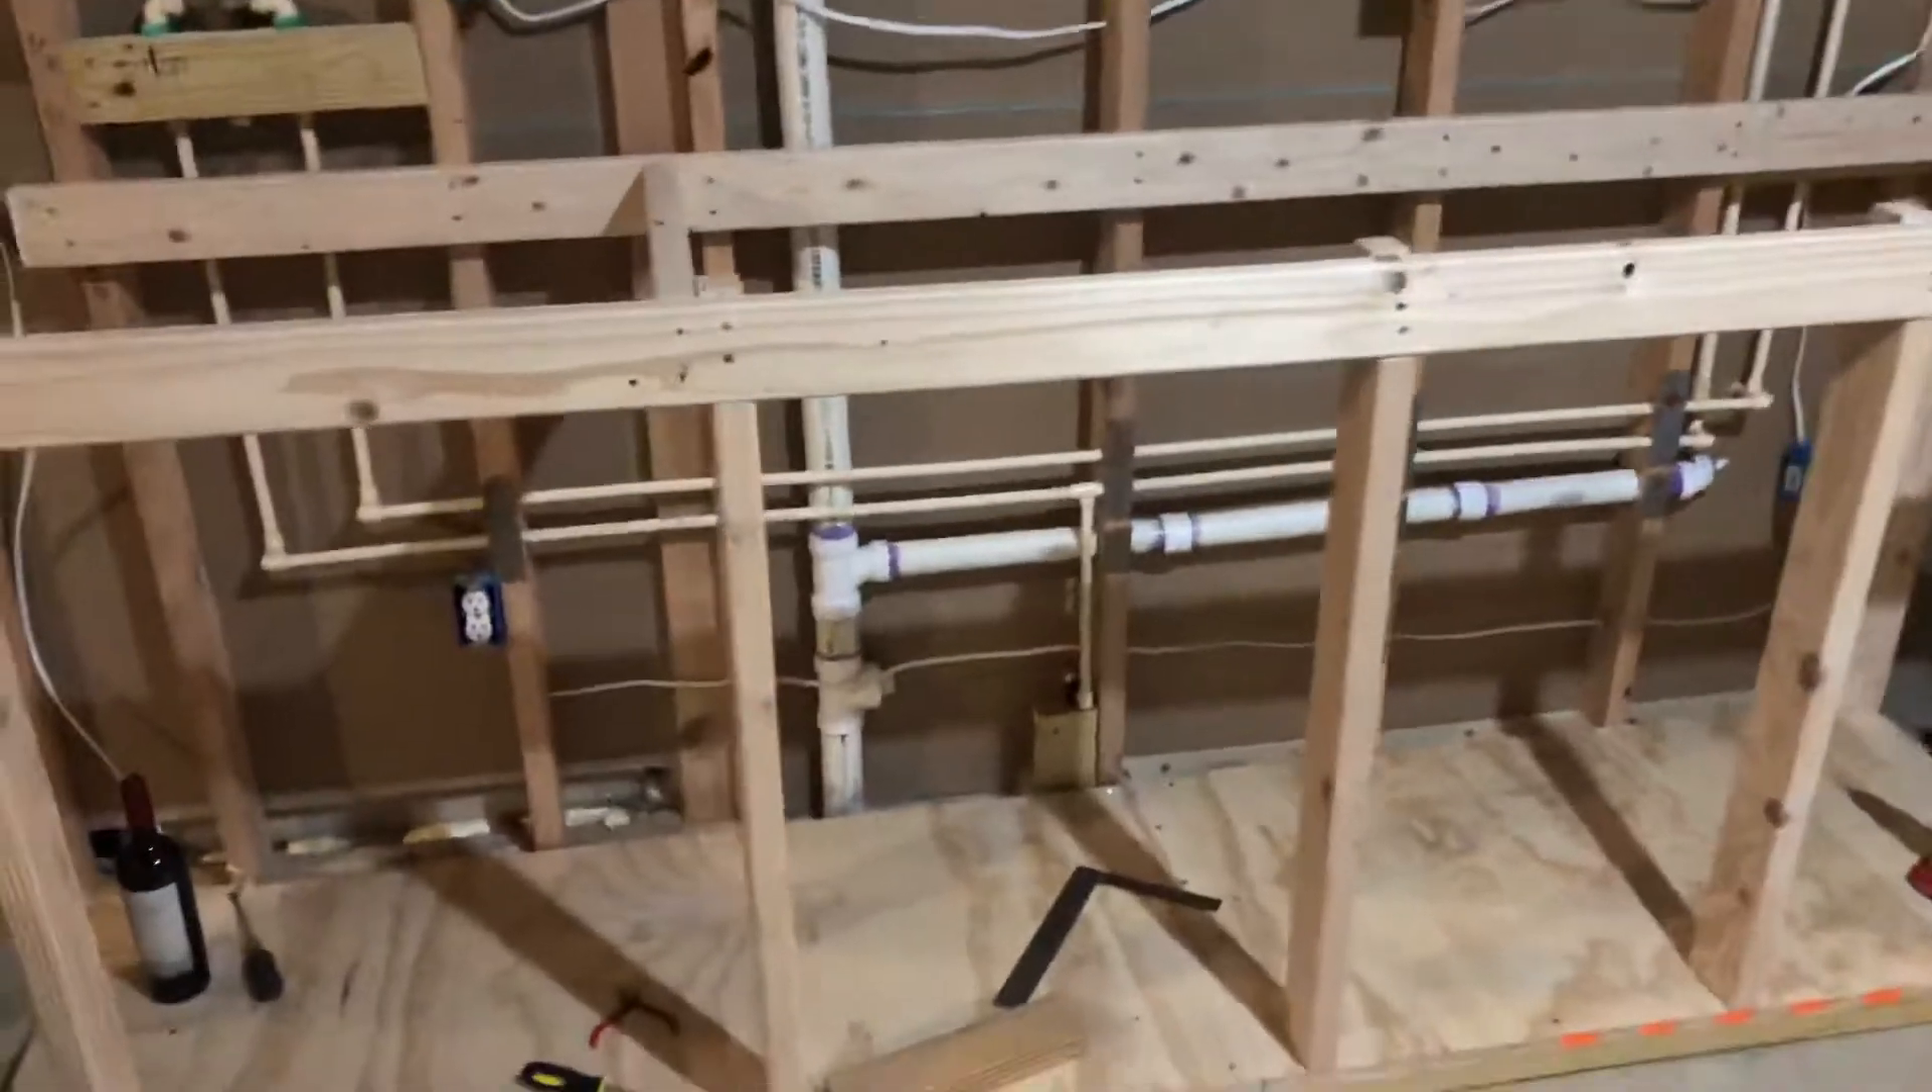This is the back of the bar, and I've got it framed out.